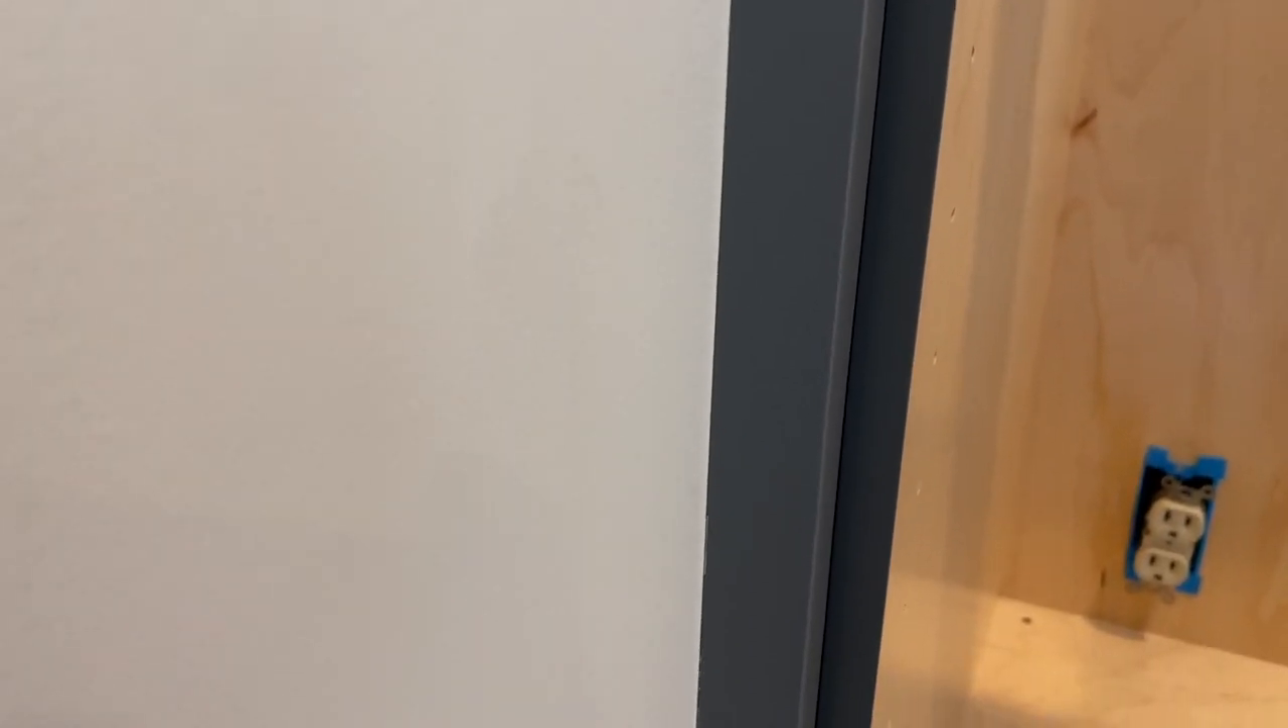All right, I'm going to bring you in here on the wall to show you the scribe. As you can see, nice and tight against the wall all the way down with no gaps.